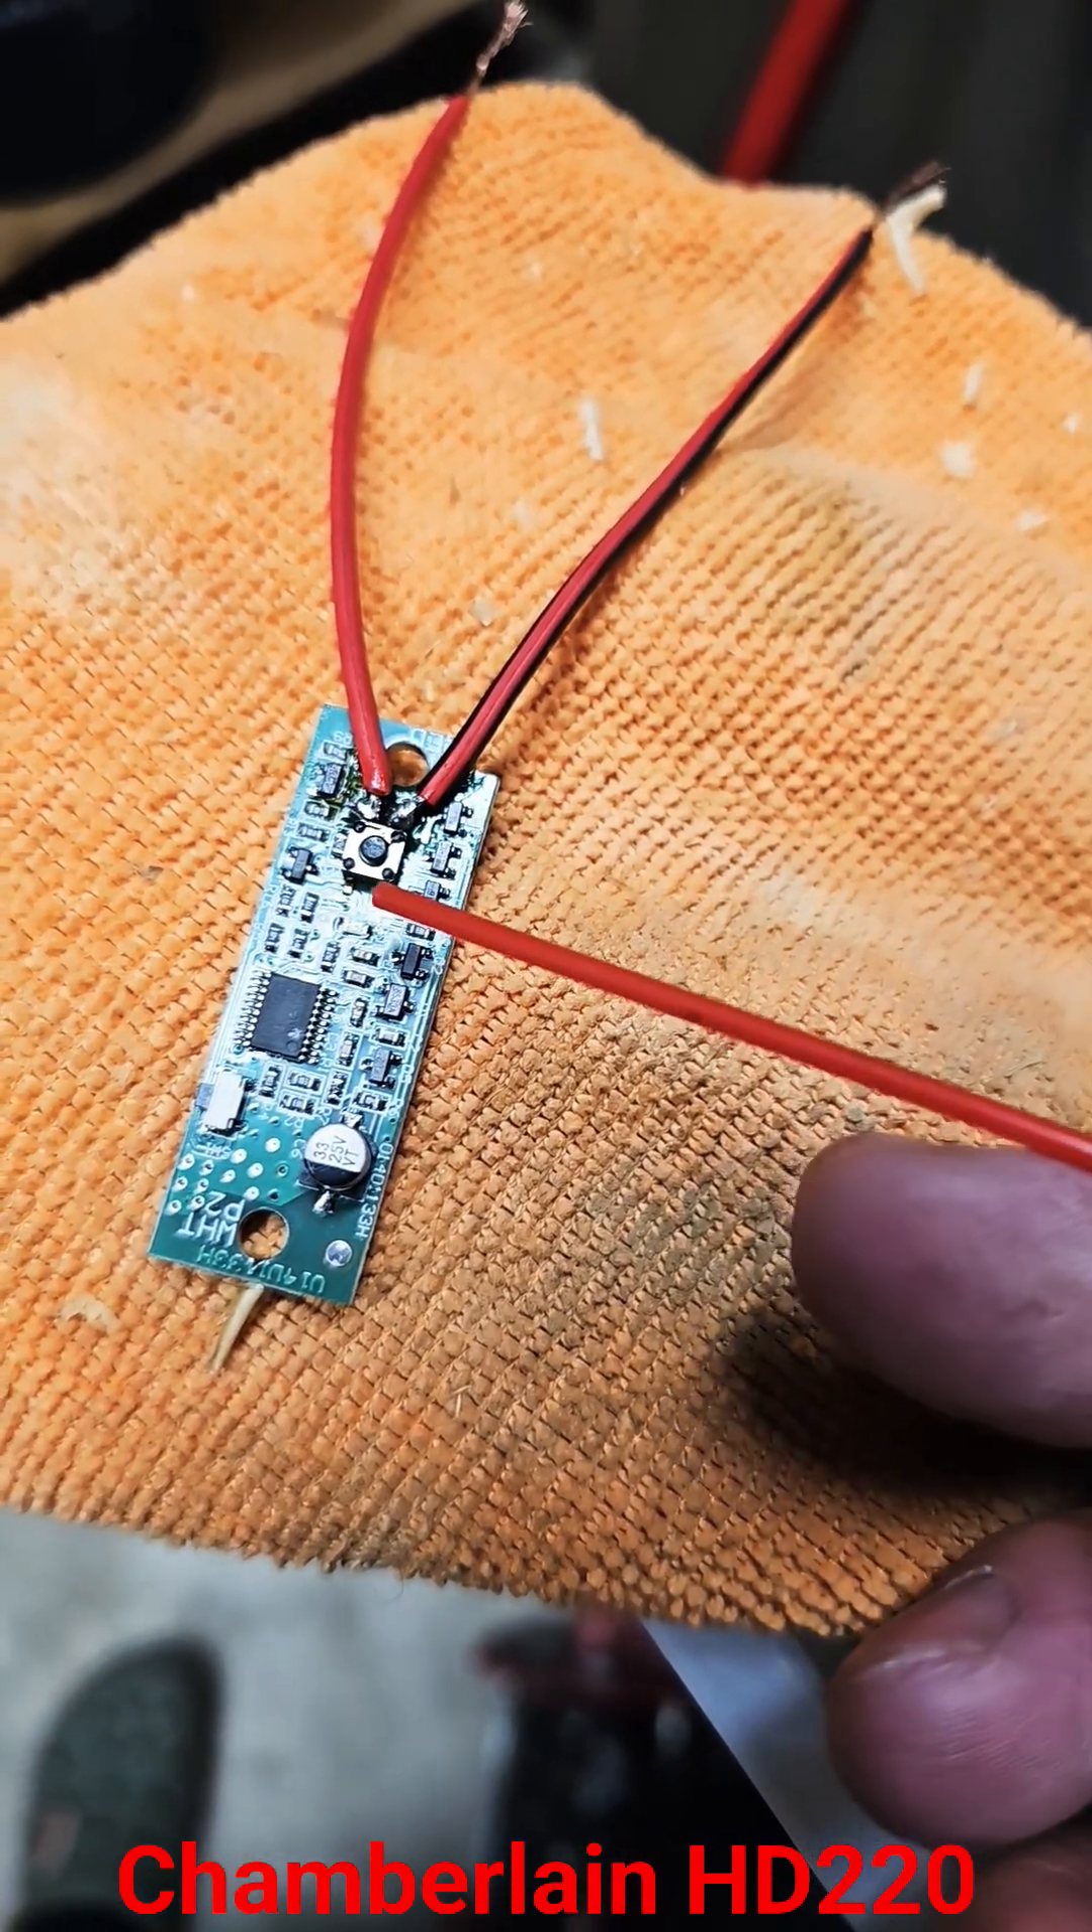So I got the, uh, wire soldered onto these two terminals here.